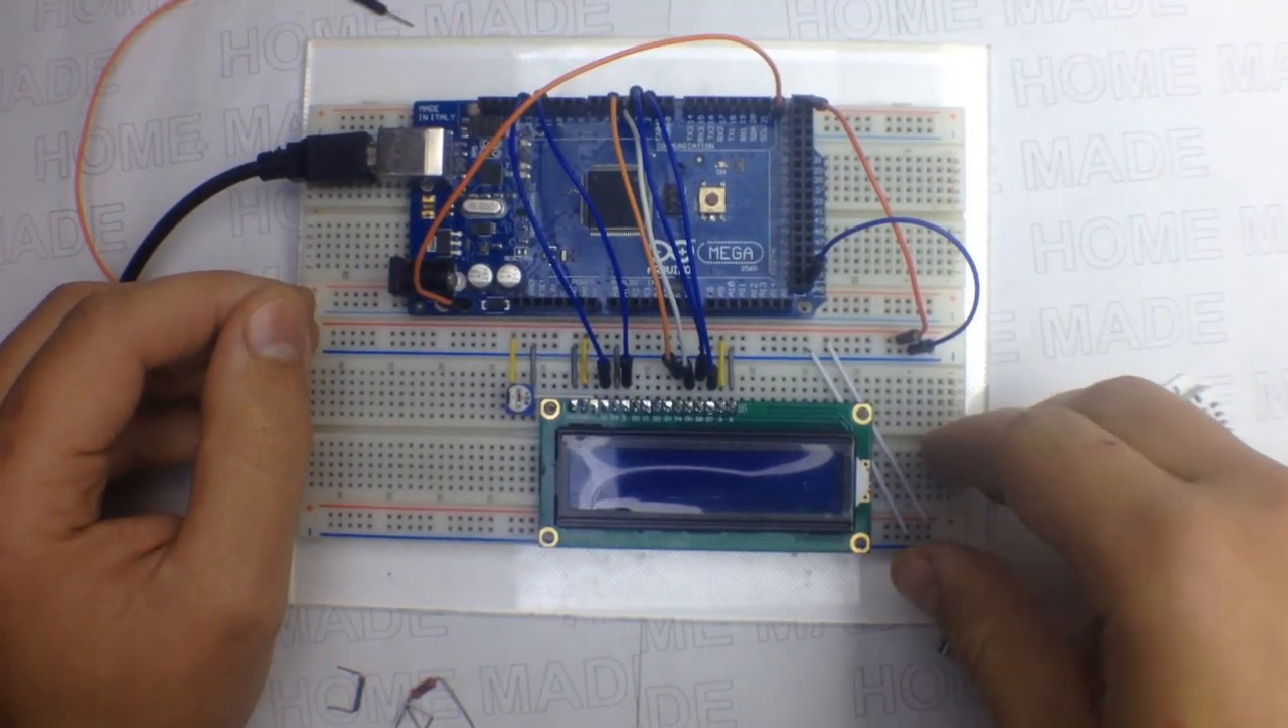Схема у нас здесь уже собрана, подключен дисплей.